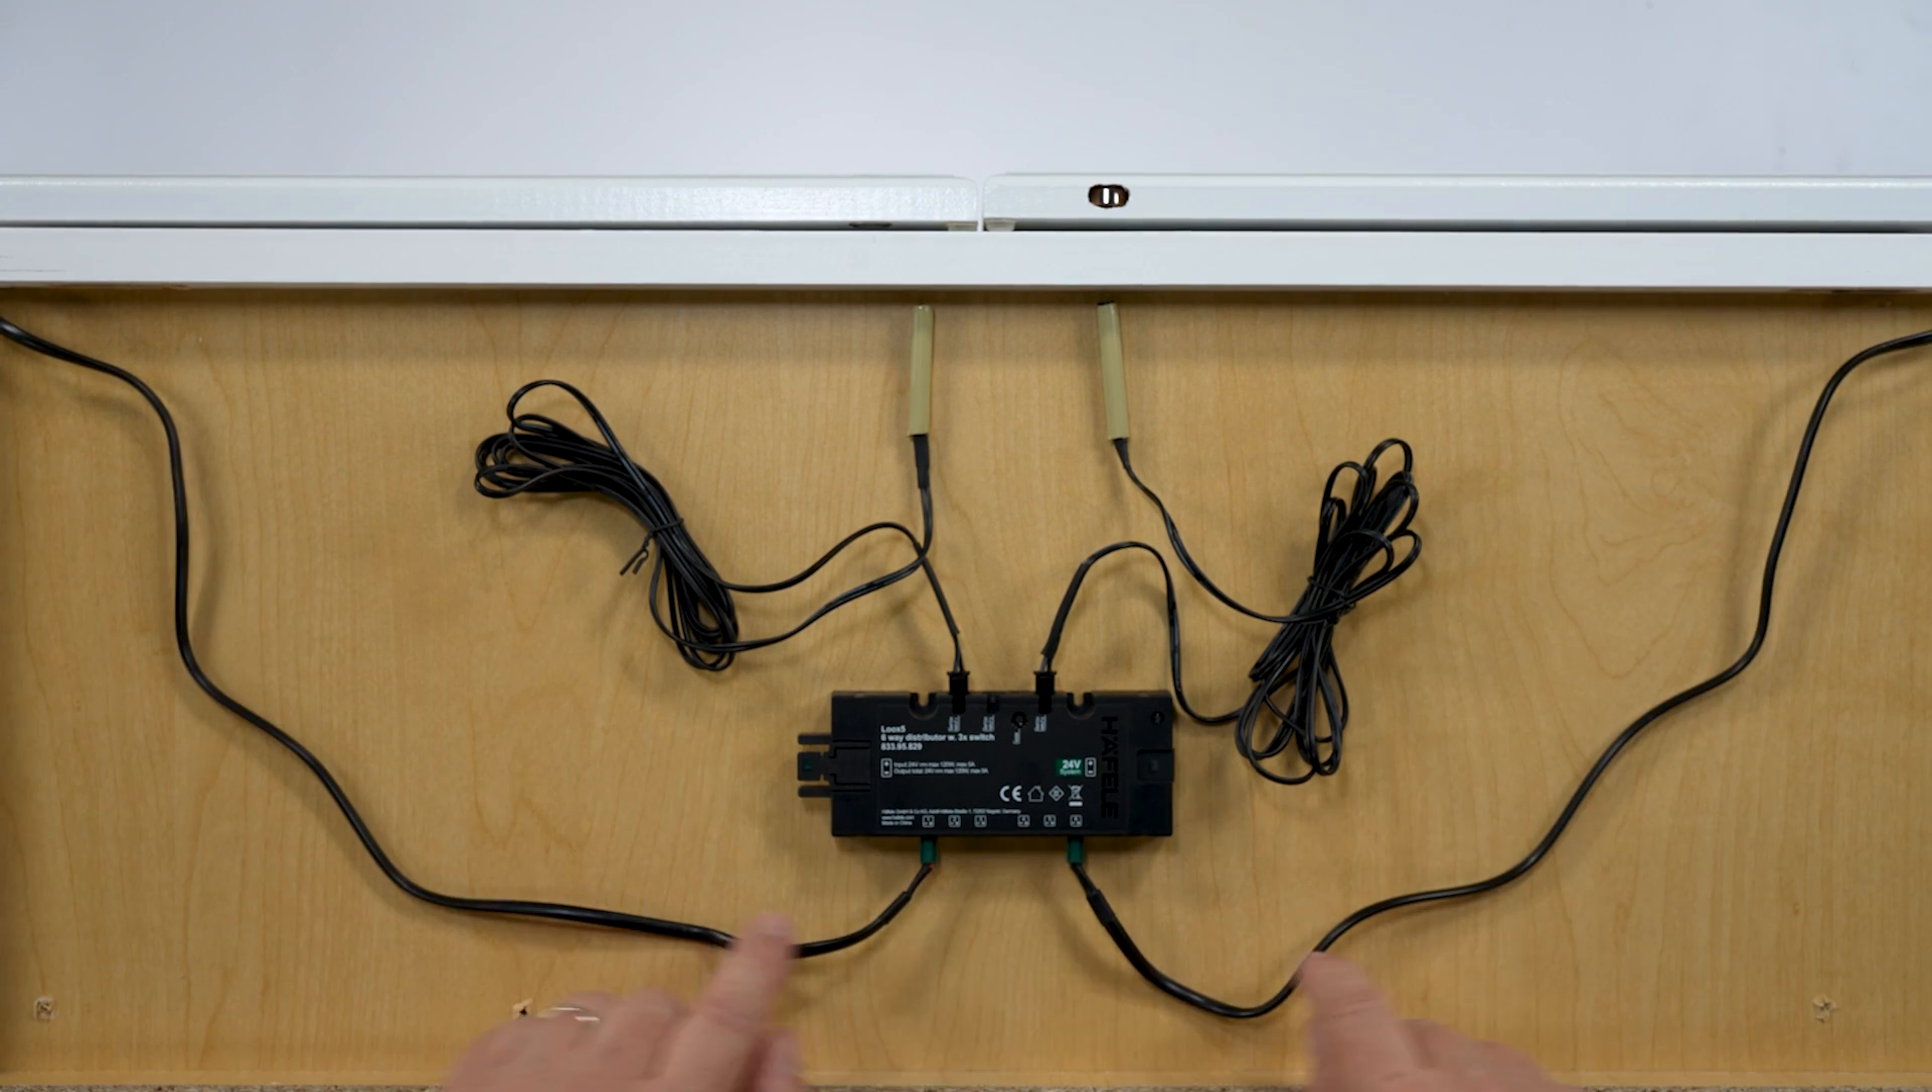So in this application, we have got two lights, one on either side of the cabinet, that are plugged into our six-way distributor.